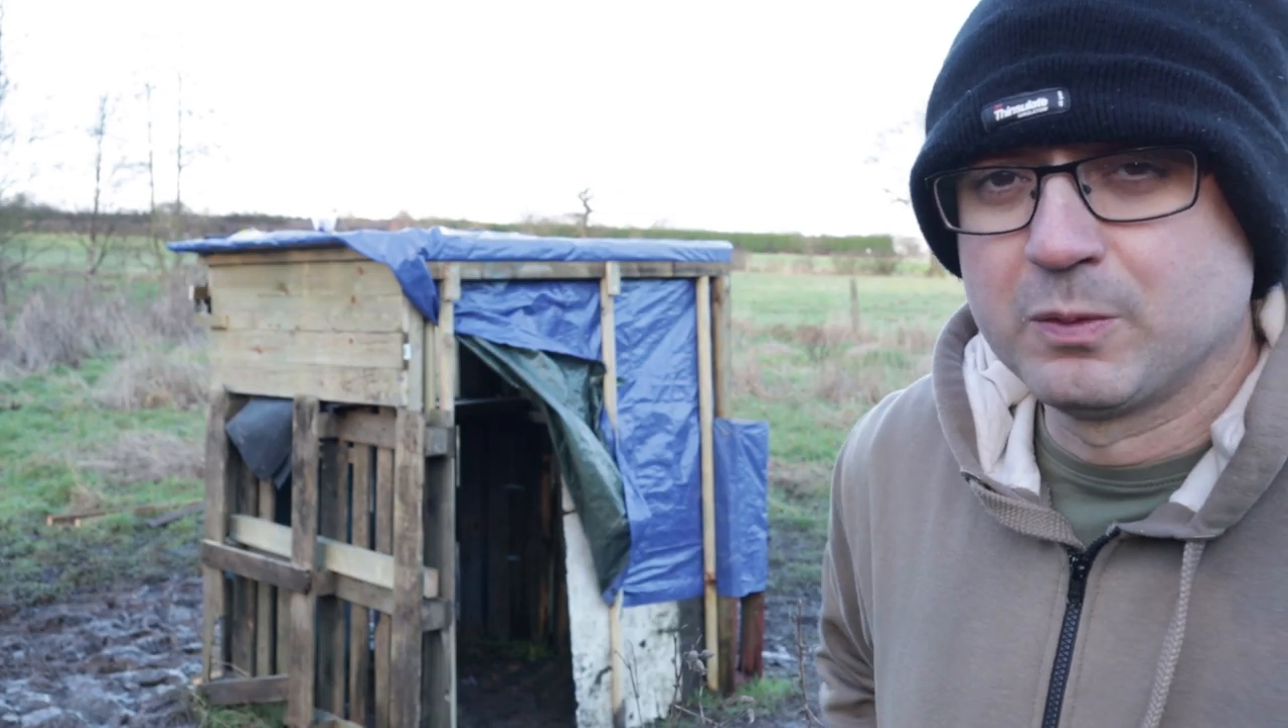You've probably noticed I've still got some gaps on the walls of the hide.